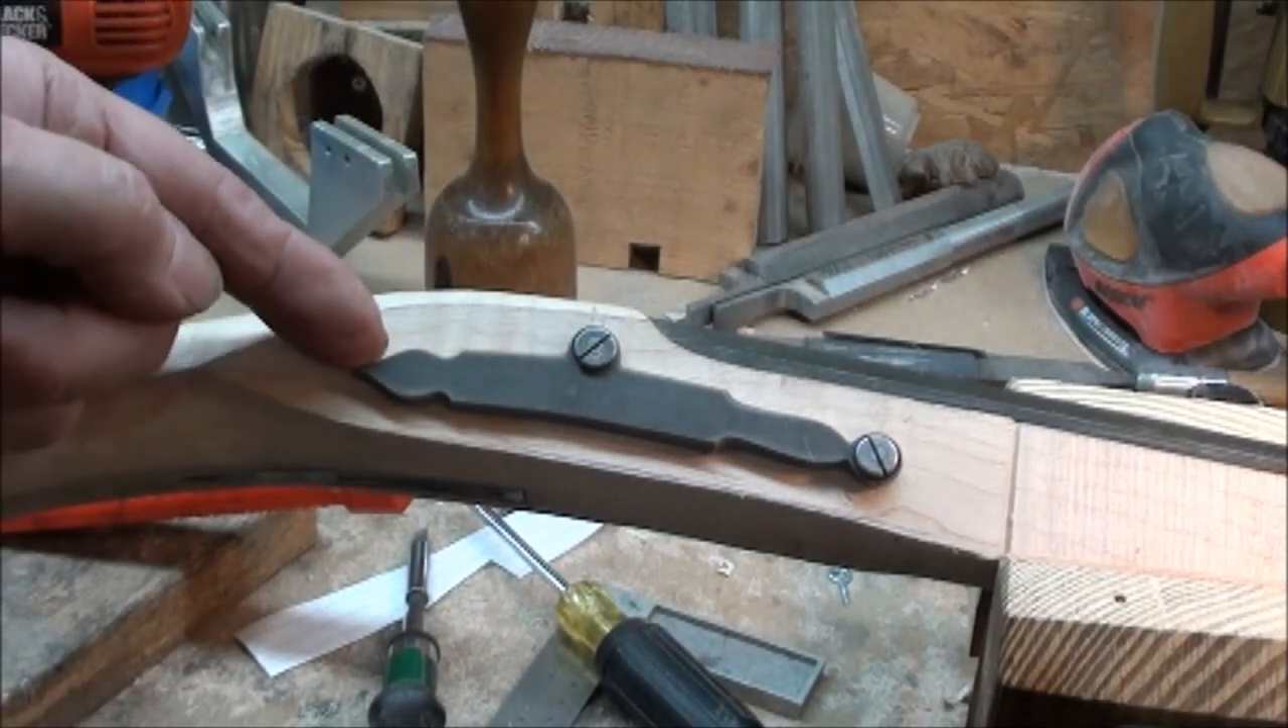So there's the side plate all set in place. The holes have been drilled, tapped into the plate, and I've got it locked down.